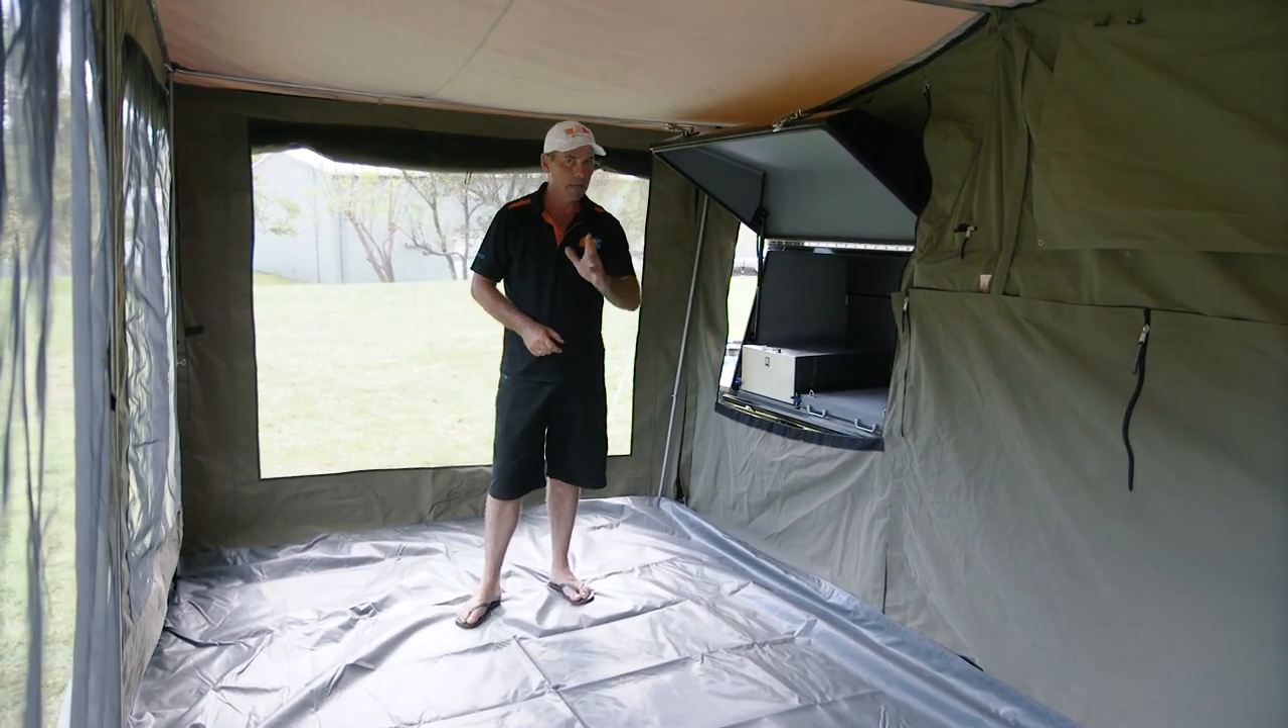There's your PVC floor in and done.